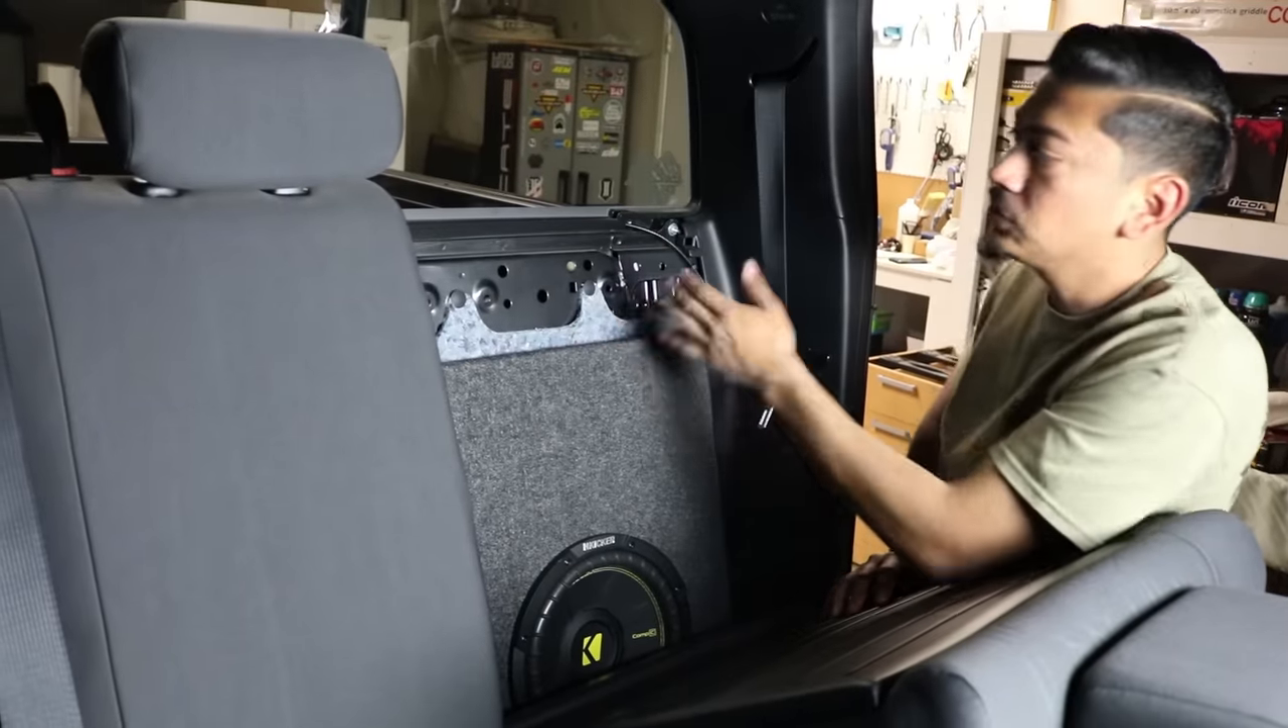Of course, here's the subwoofer. It's nice and installed. No wires exposed.